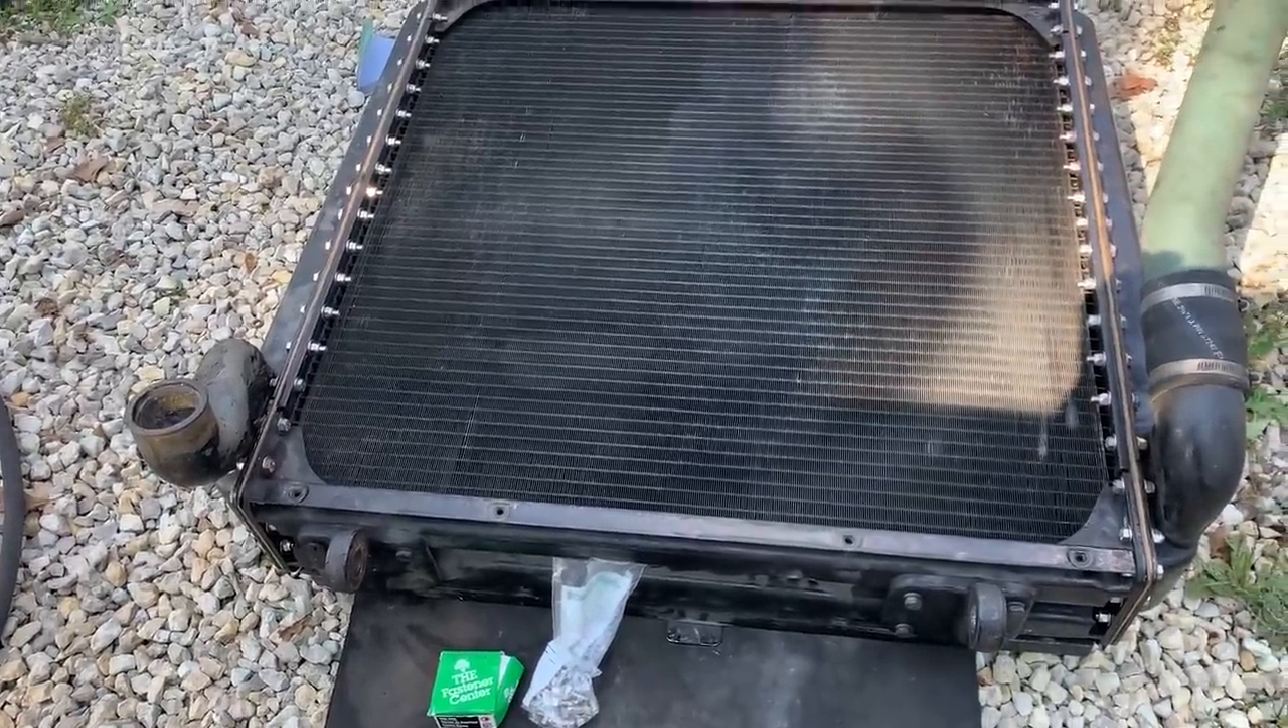The radiator is all put back together. Just got to put the fan shroud back on it.